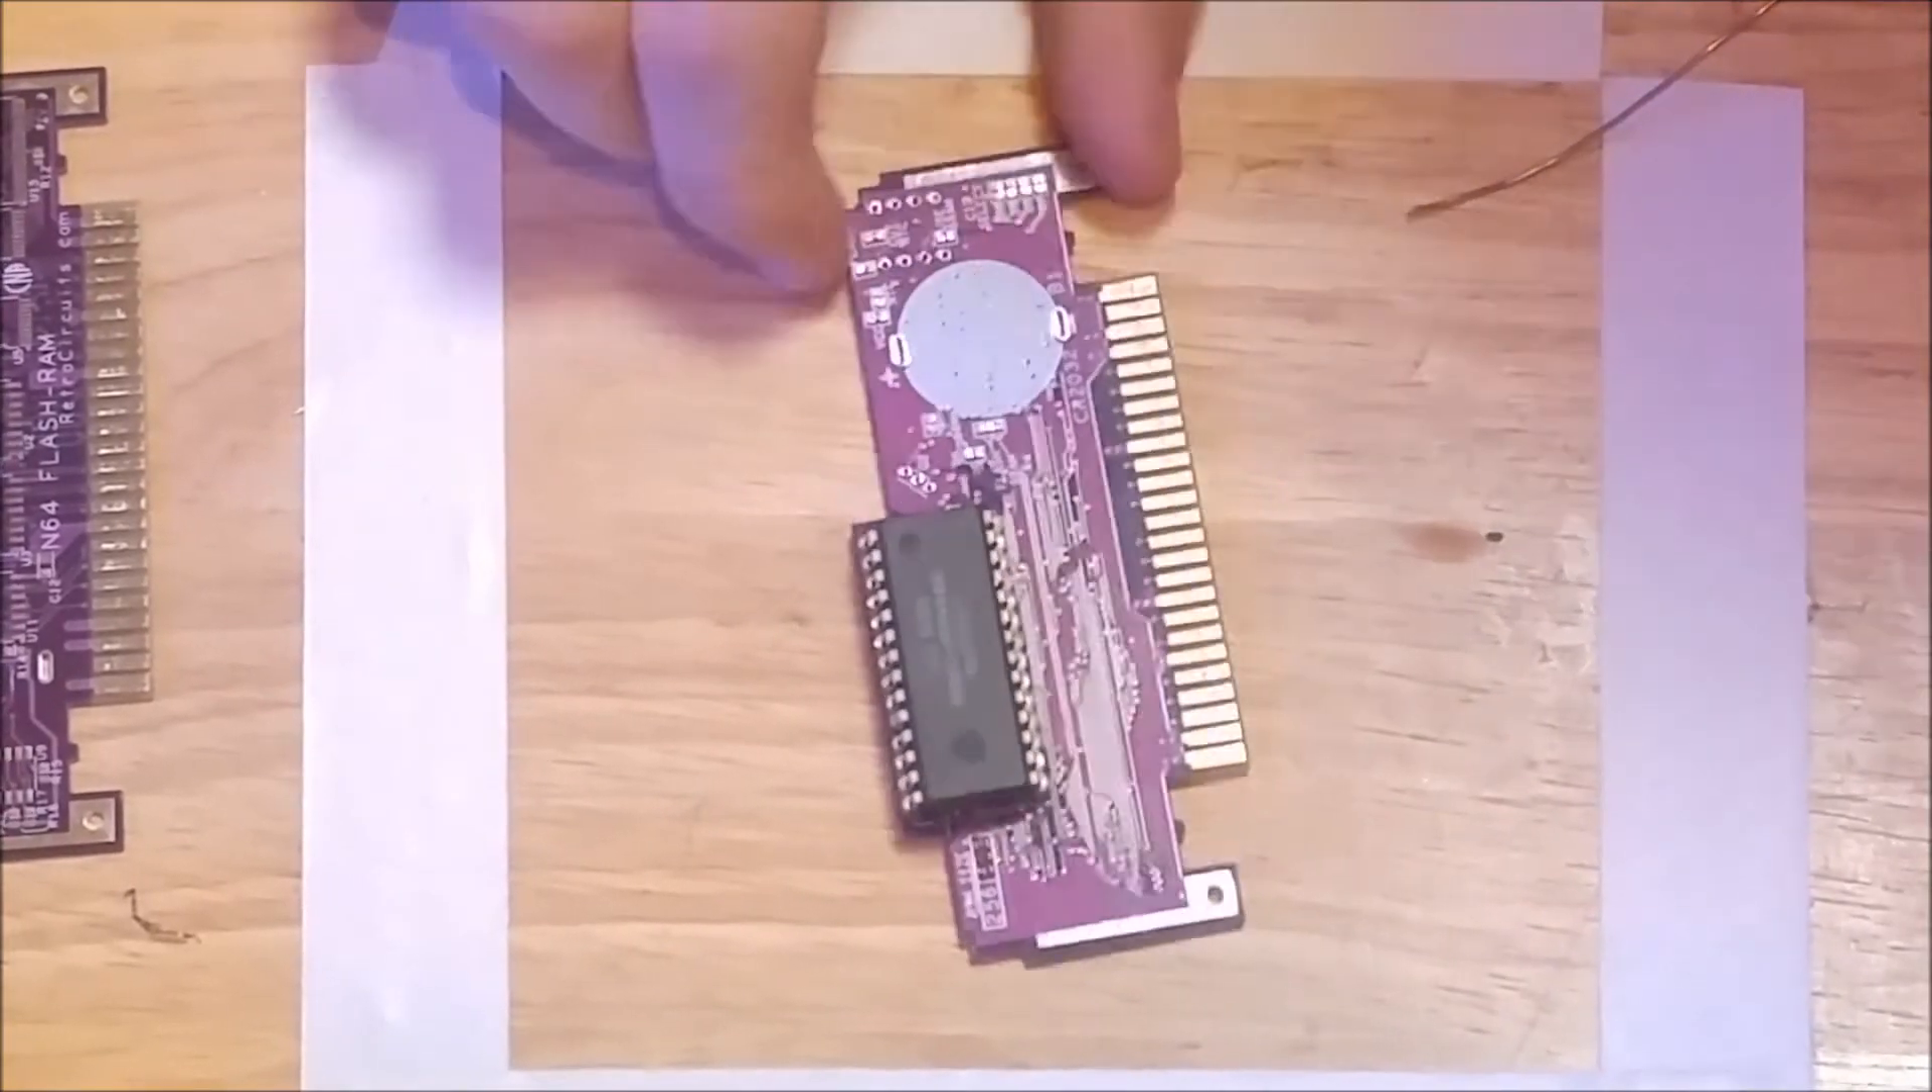All right, so now we've got the SRAM in place.